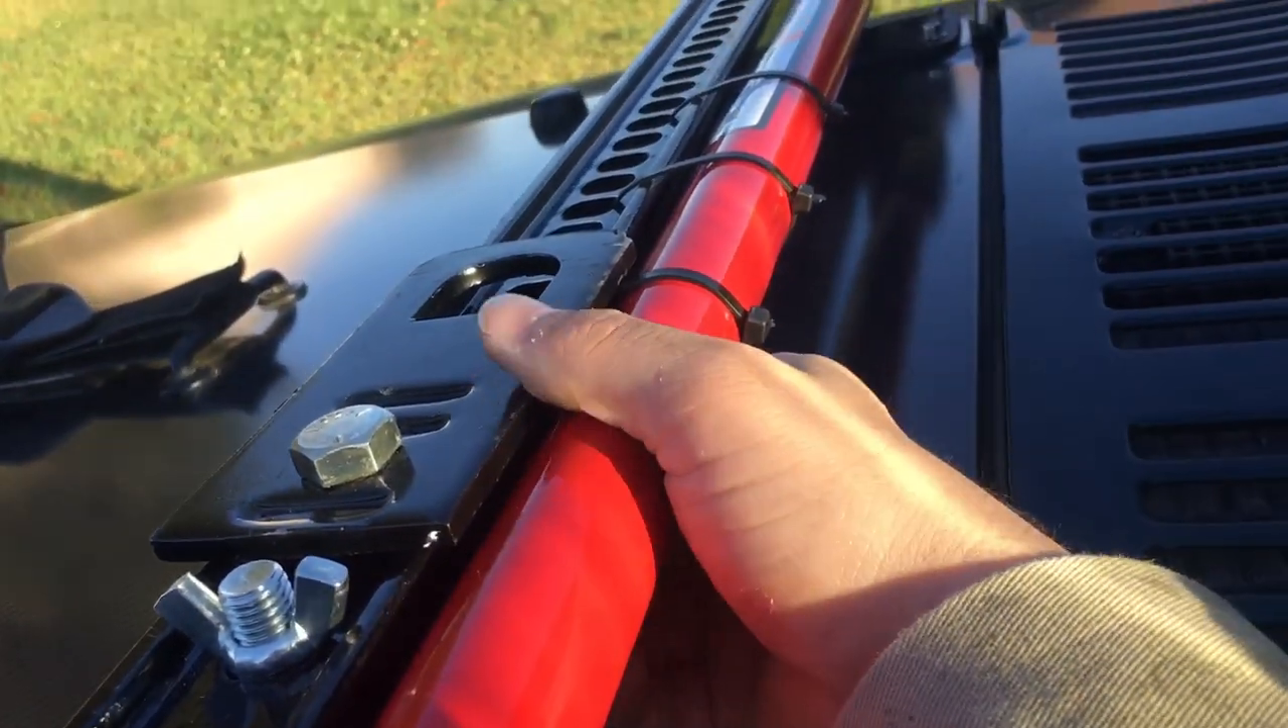For the jack handle I just put three zip ties to keep it from falling.